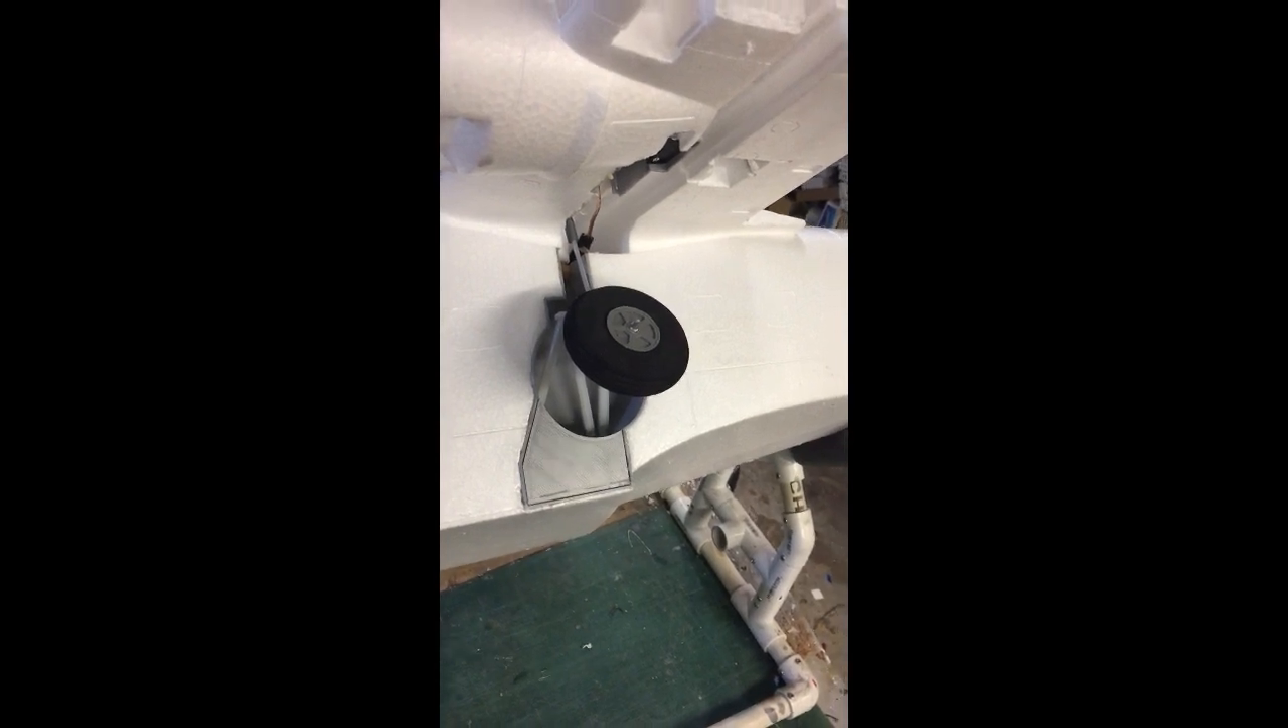The spring that's on the lower door is closing very well but I need to get the wheel to go in the rest of the way.